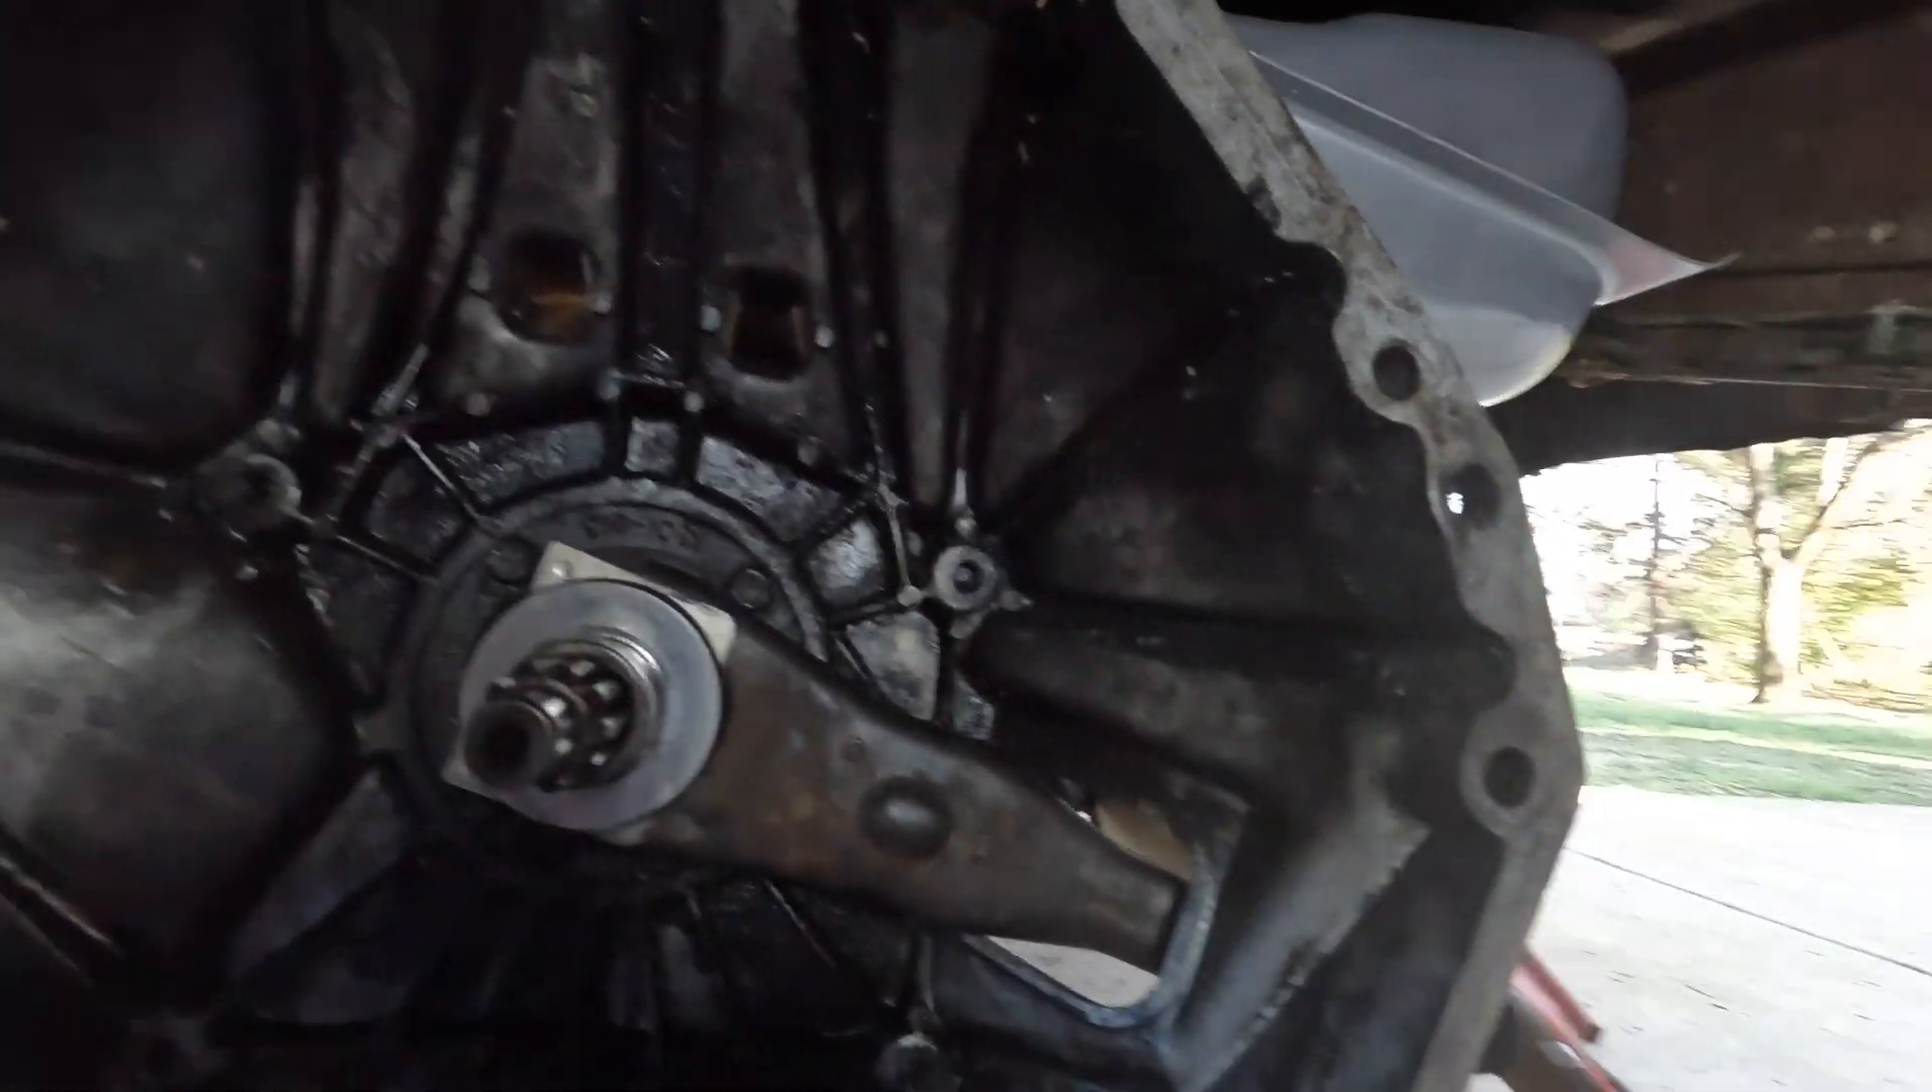All right i've got the new bearing on here.